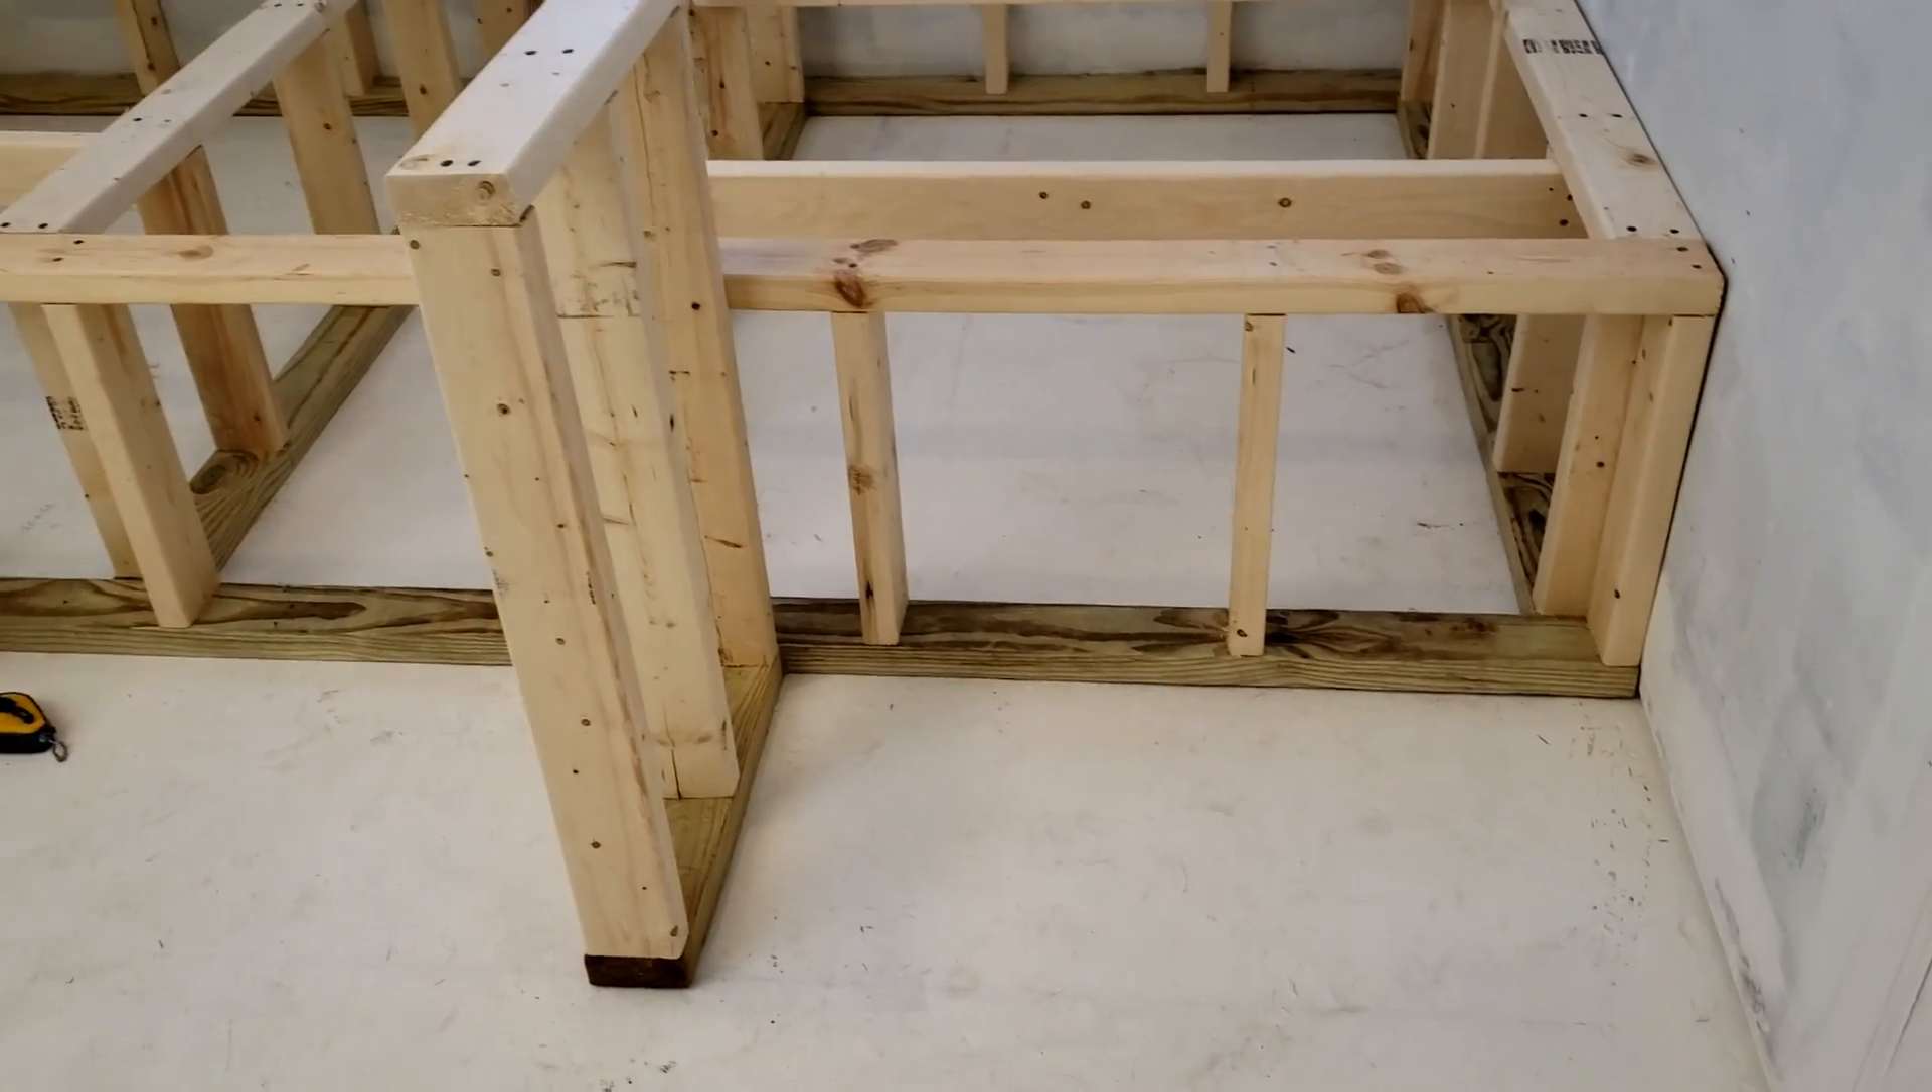Everything is framed in. I still have a little bit of work to do with some stair framing and a few bits and pieces.